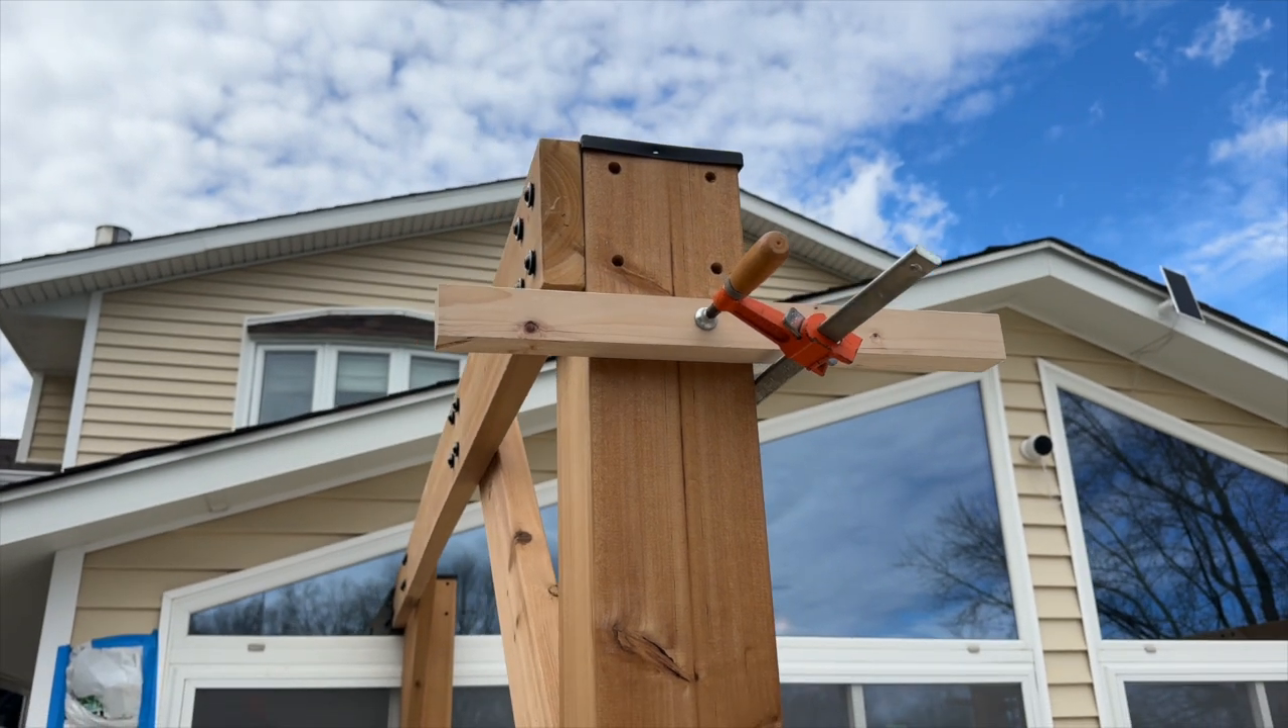You notice how I have that piece of wood clamped up there.